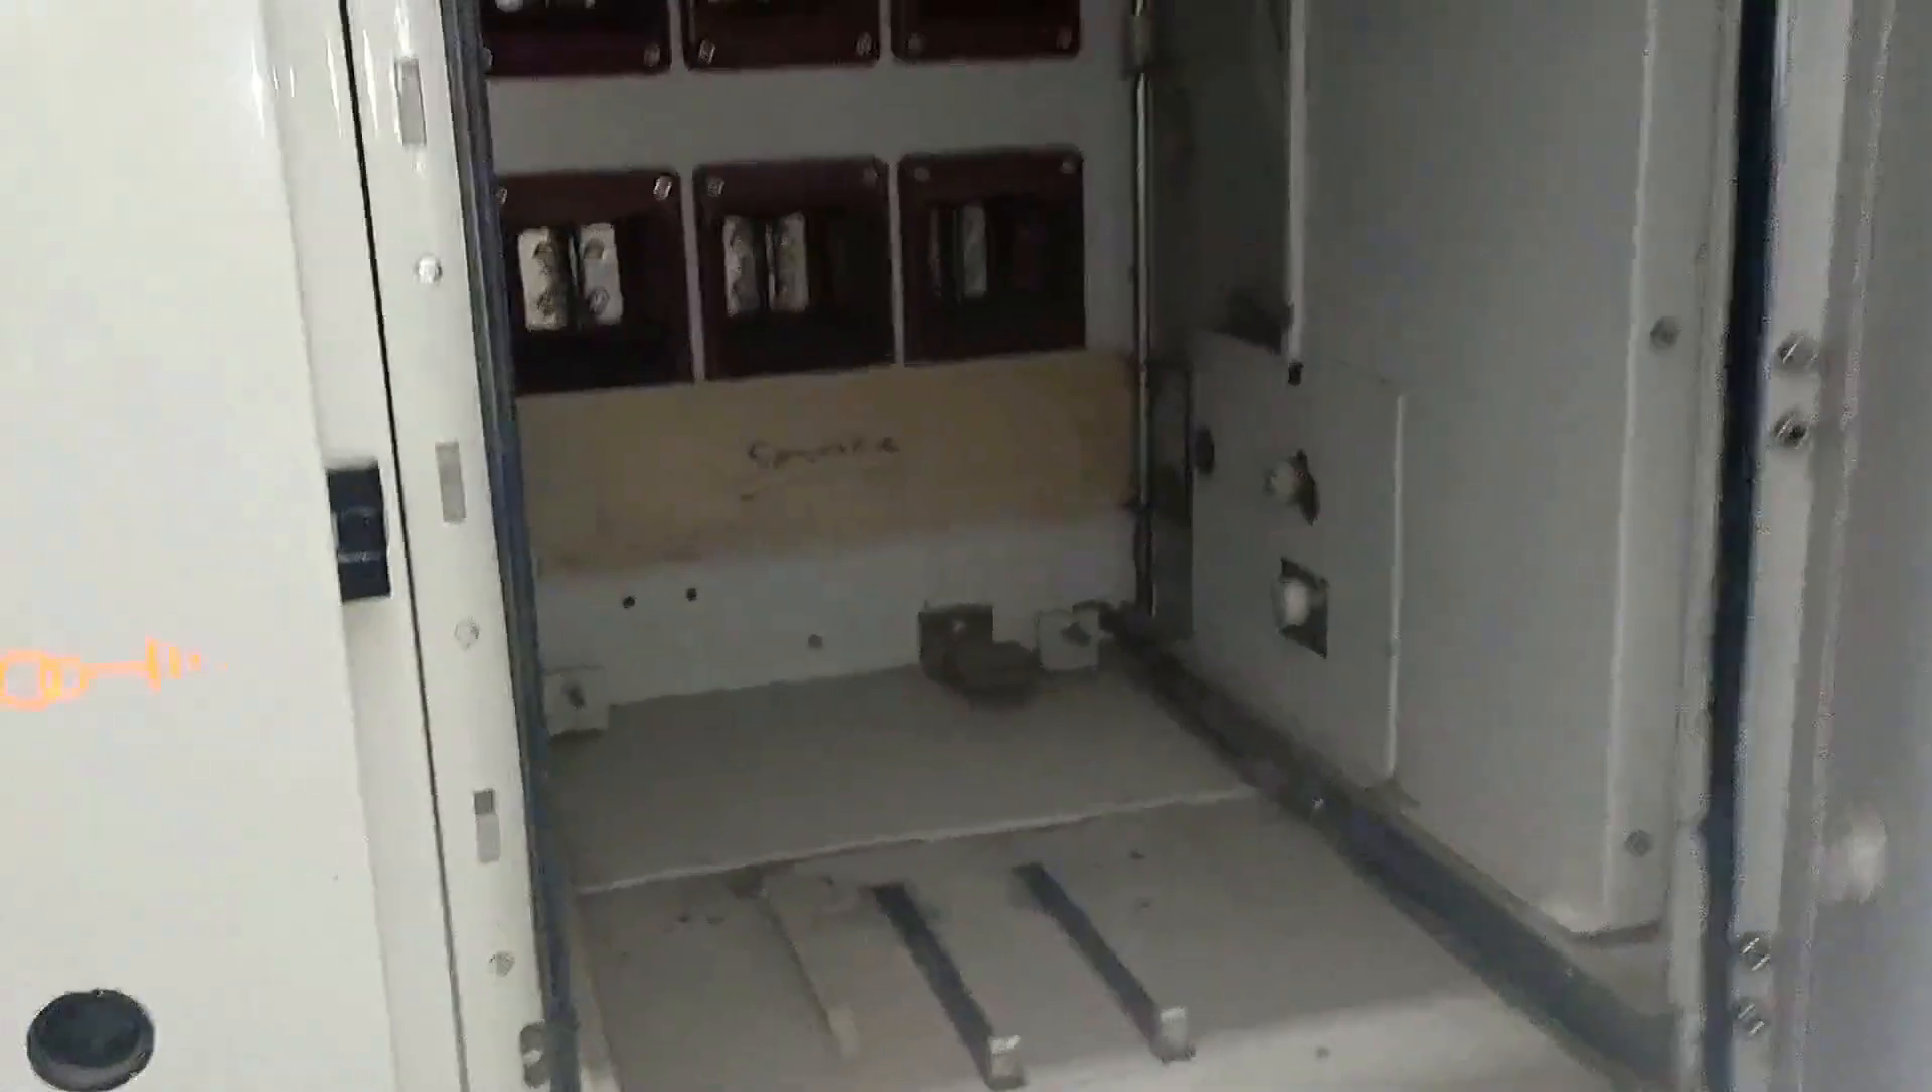After removing vacuum circuit breaker you can see this chamber here here you can see it is completely open.